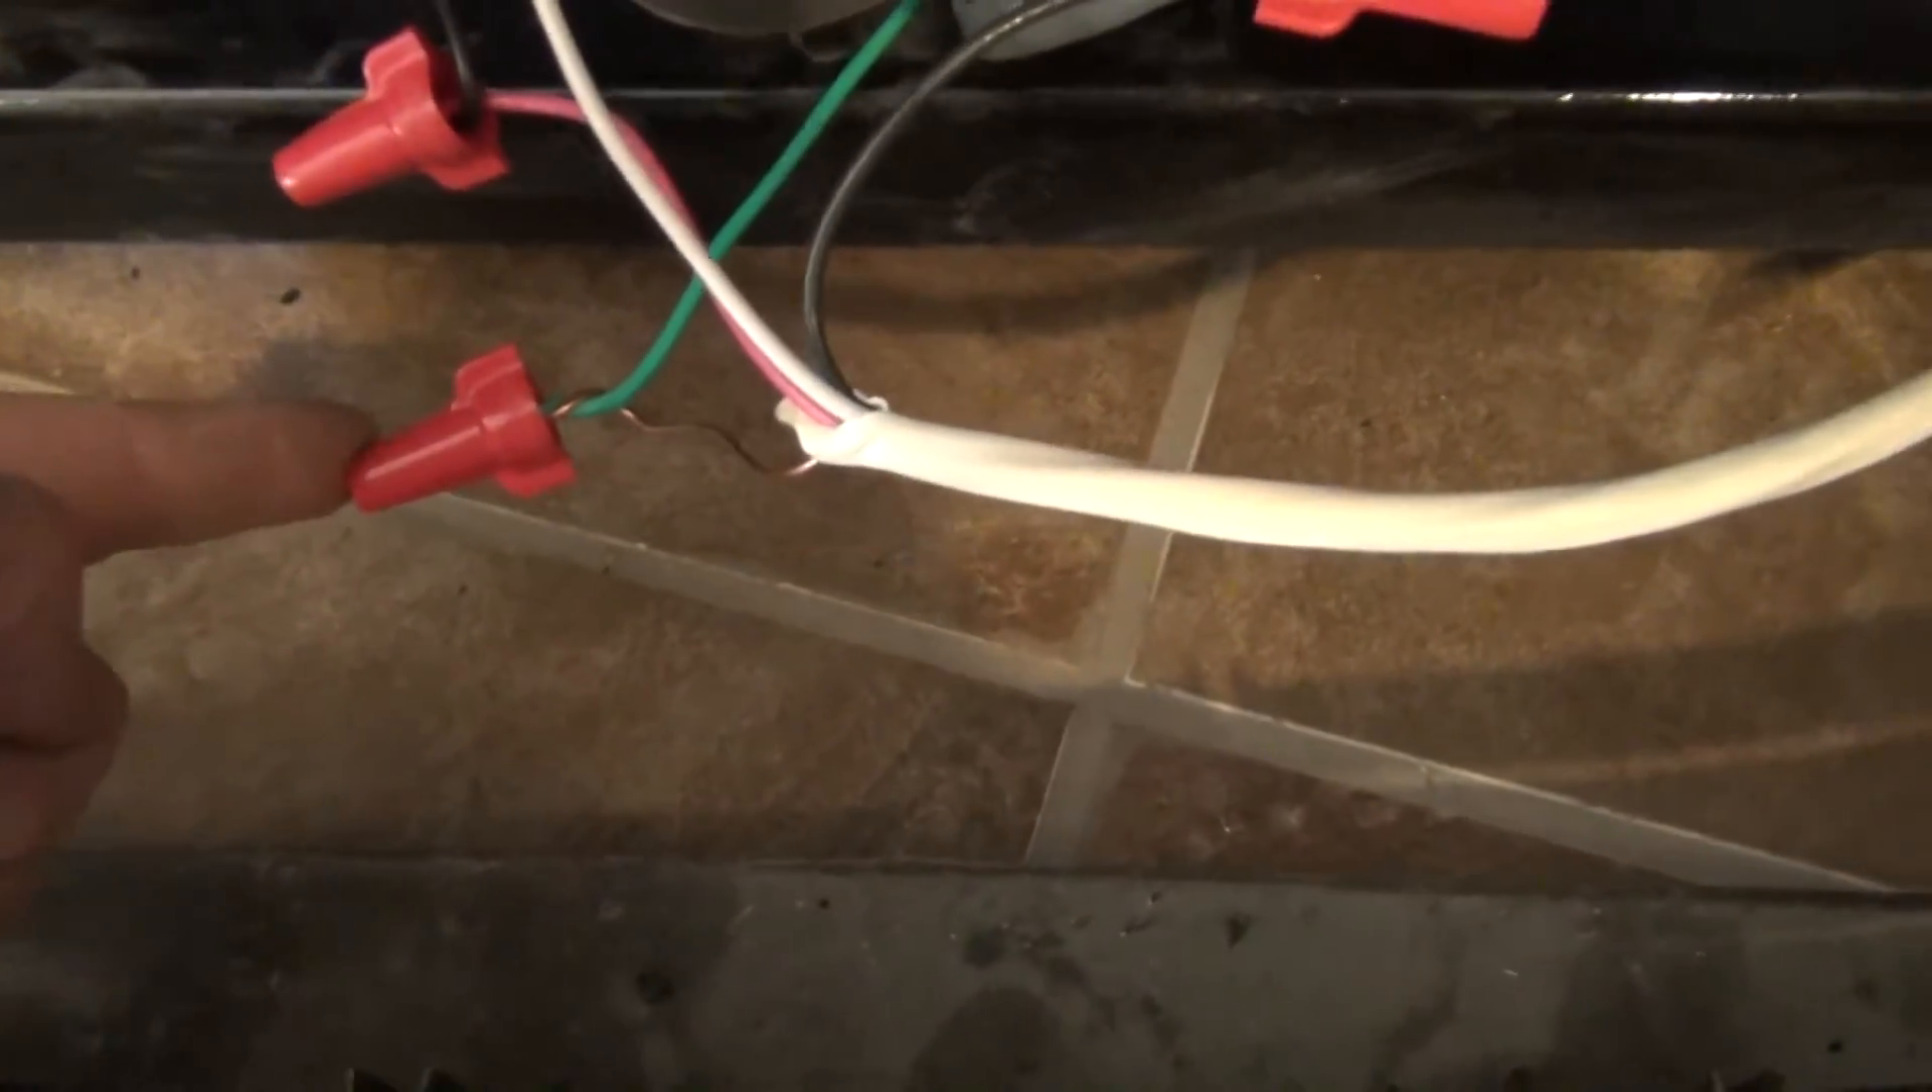Here's our ground and we have it tied into the green wire from the appliance cable.